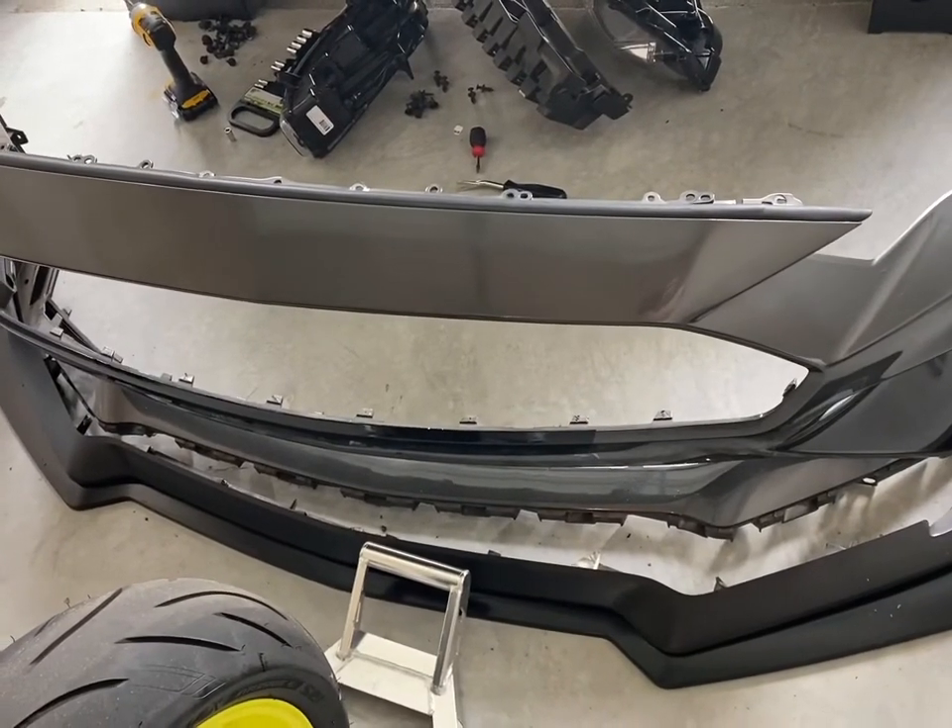Got the grills out got the splitter off now i just got the bumper cover right there nice and bare ready to be wrapped.